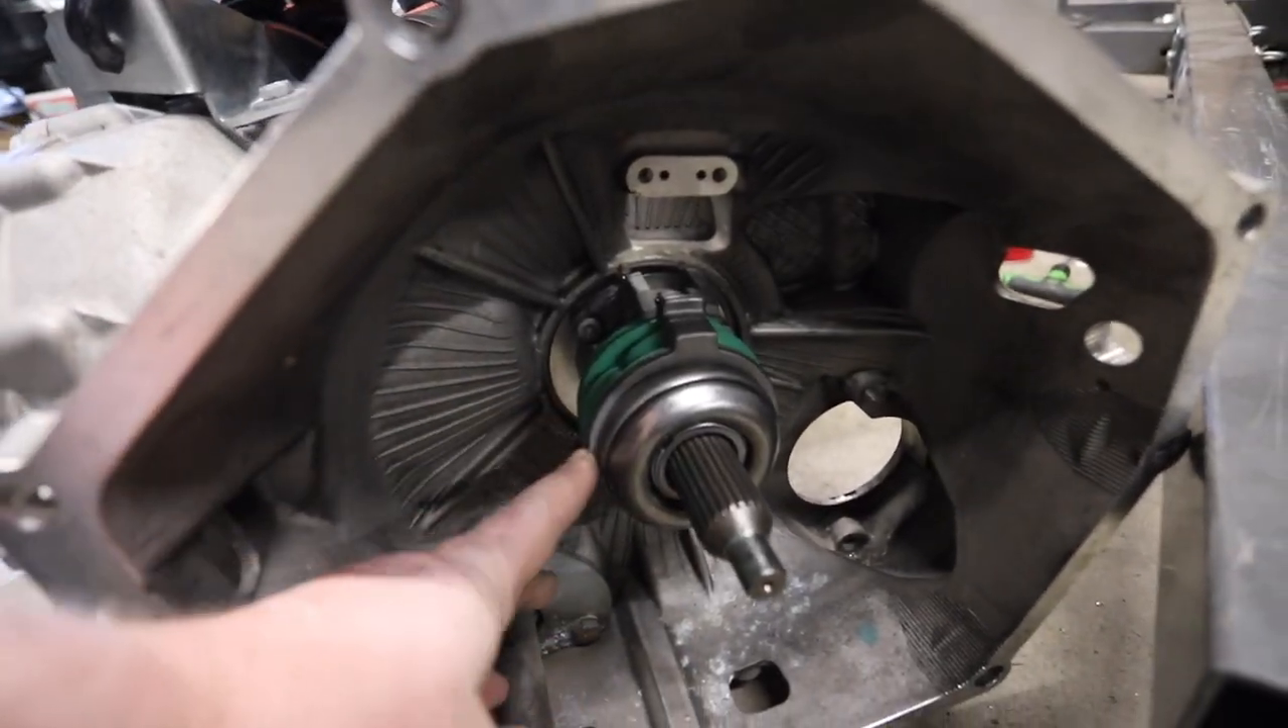So we got our slave cylinder in here.